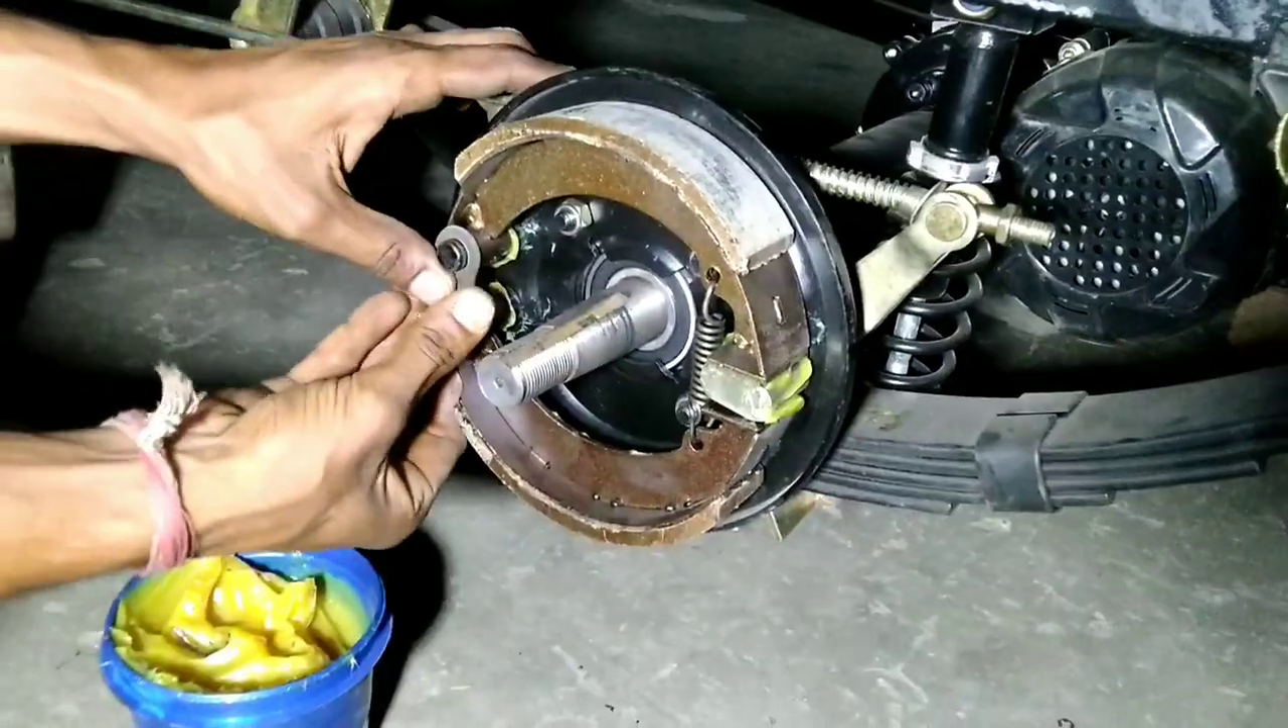तो आप देख सकते हो हमारा ब्रेक्शू यहाँ पे लग चुका है।